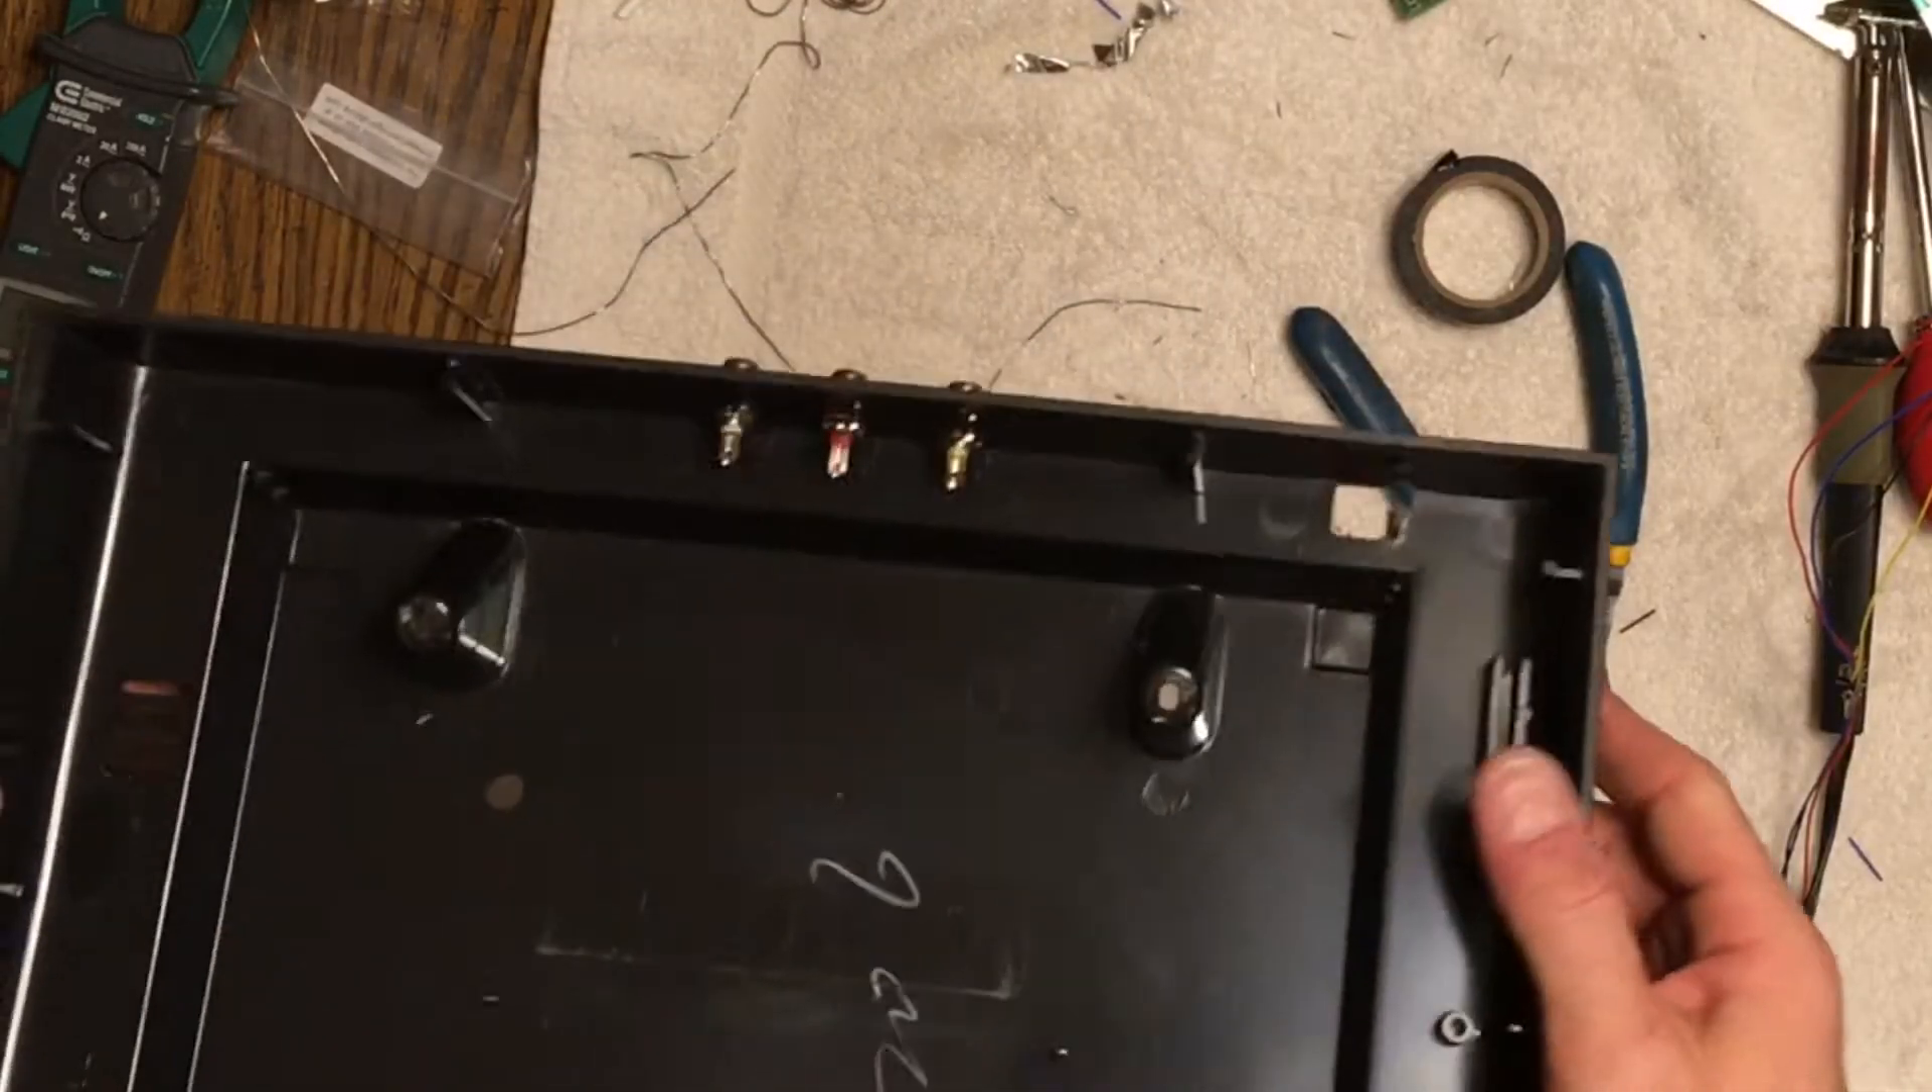Now we're putting the RCA jacks in the holes here okay those are in.